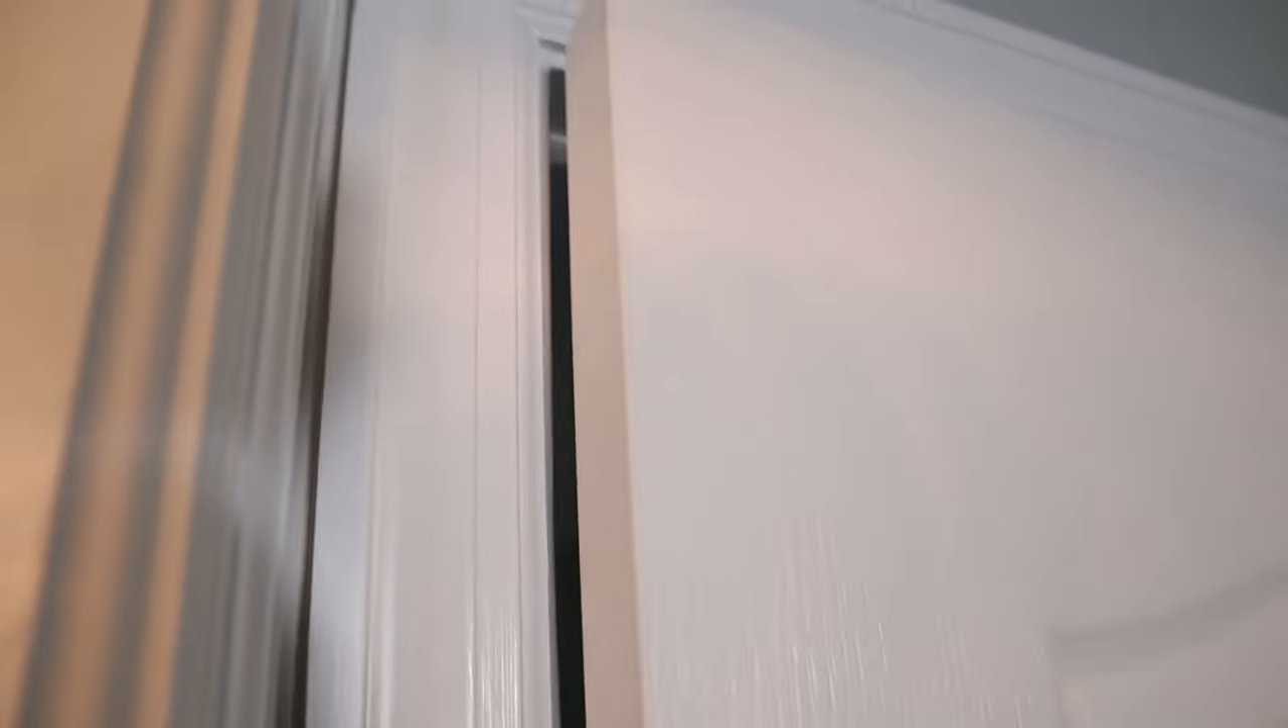All right, so if you take a look at the door up here at the top, what you can see is you can see a giant gap here and that's again because the door is sagging that way up here at the top.